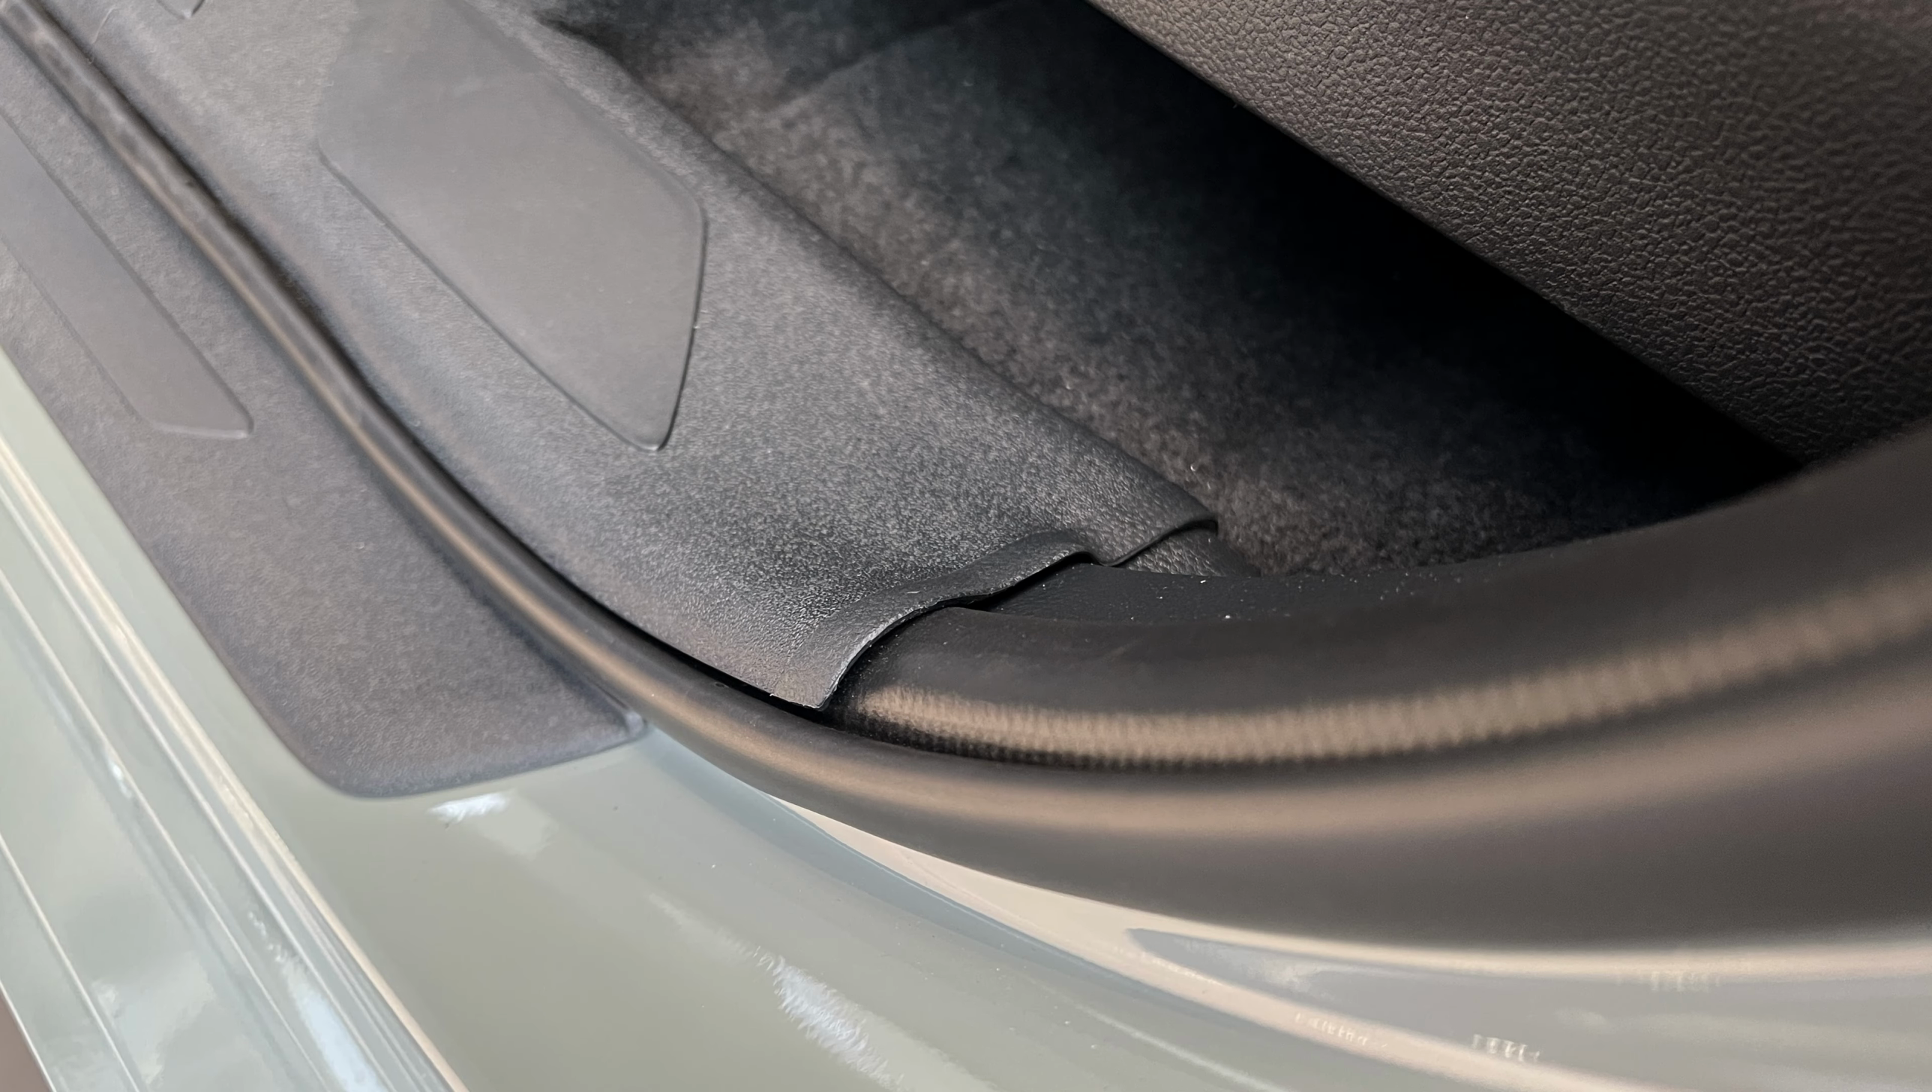The right end of the cover is not even or flush with the plastic part next to it.